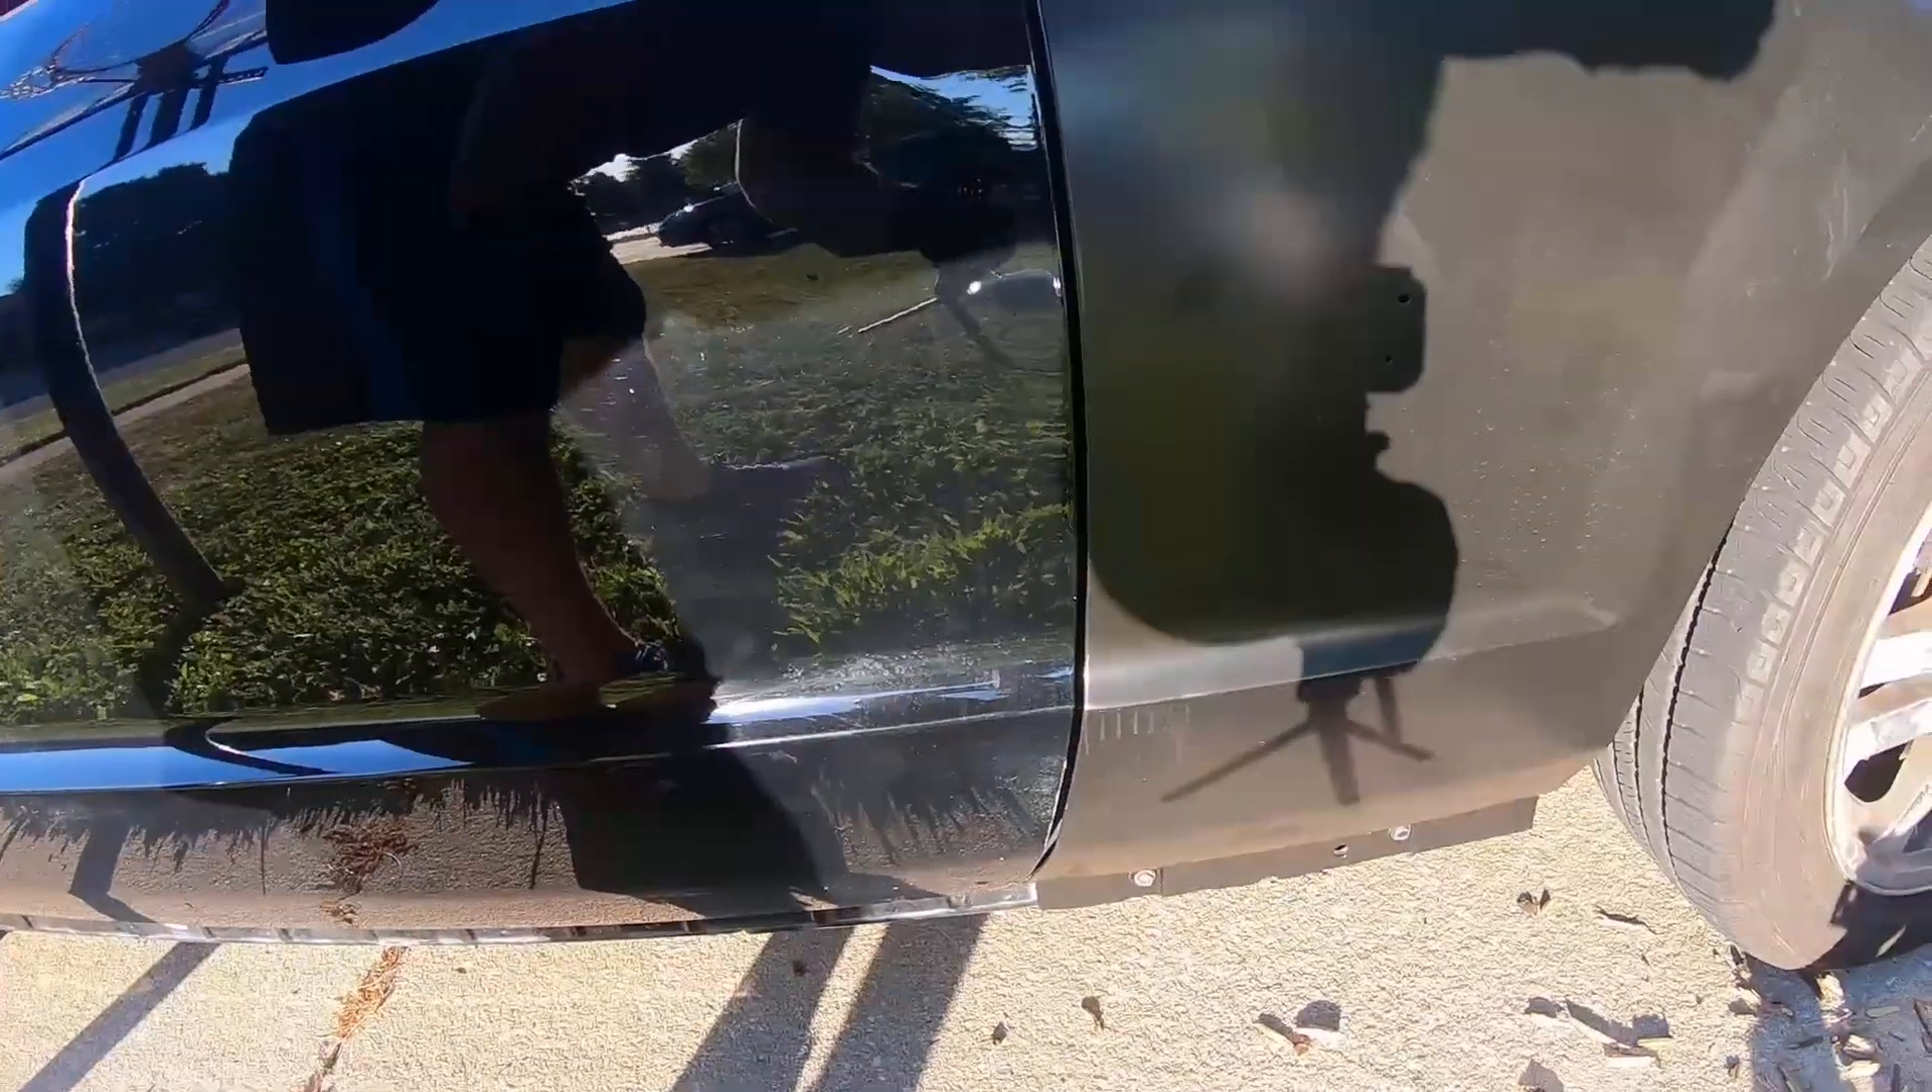But the gap between the door and the fender looks pretty good.